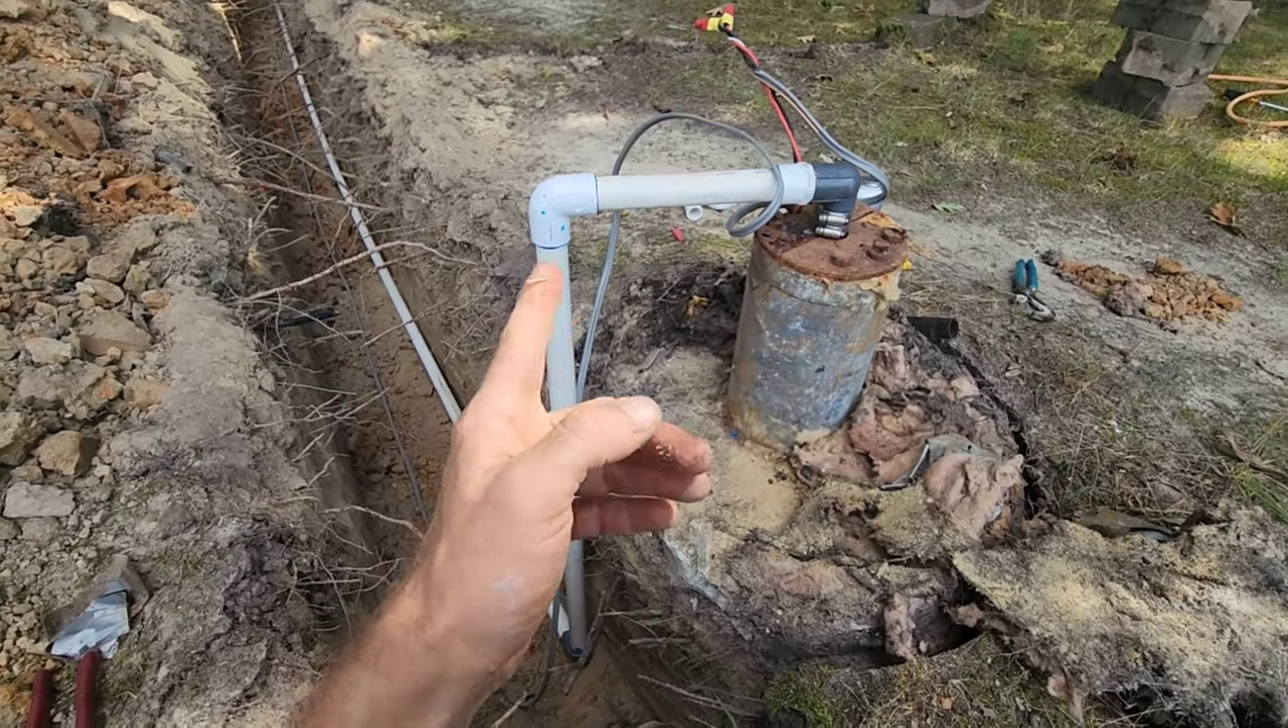I just finished plumbing up the well head.